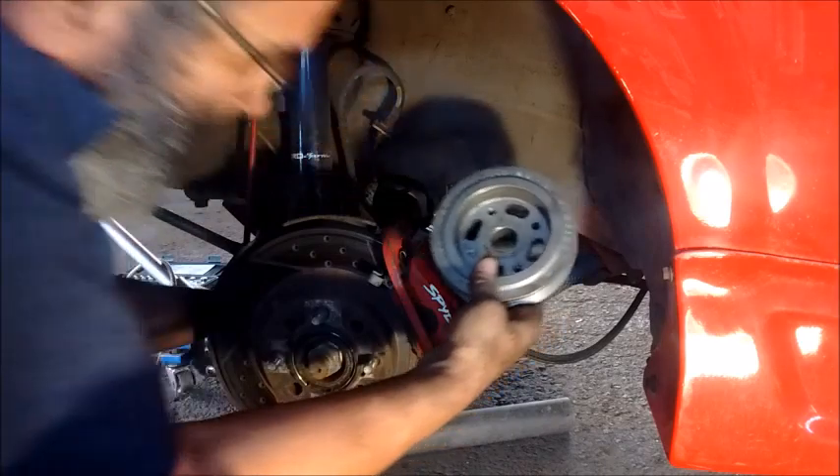So here we go after about five minutes of wiggling the pulley finally came out.